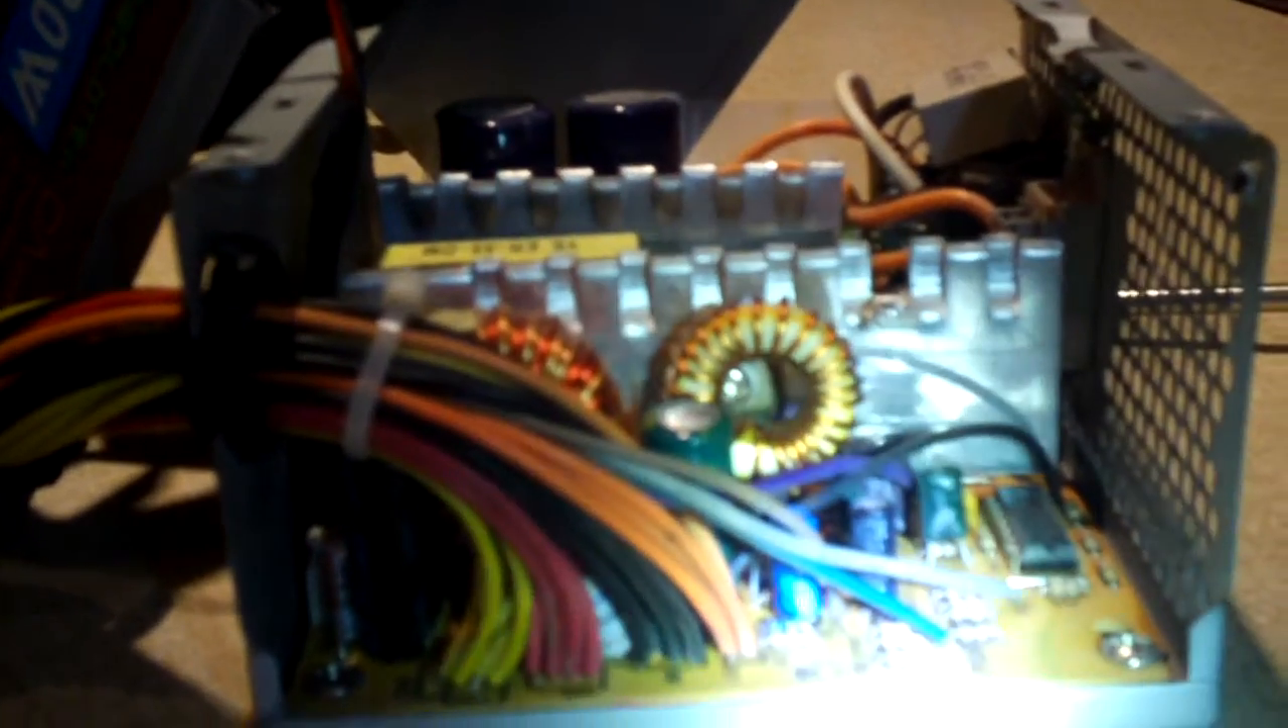Okay I got the power supply removed and the cover taken off.